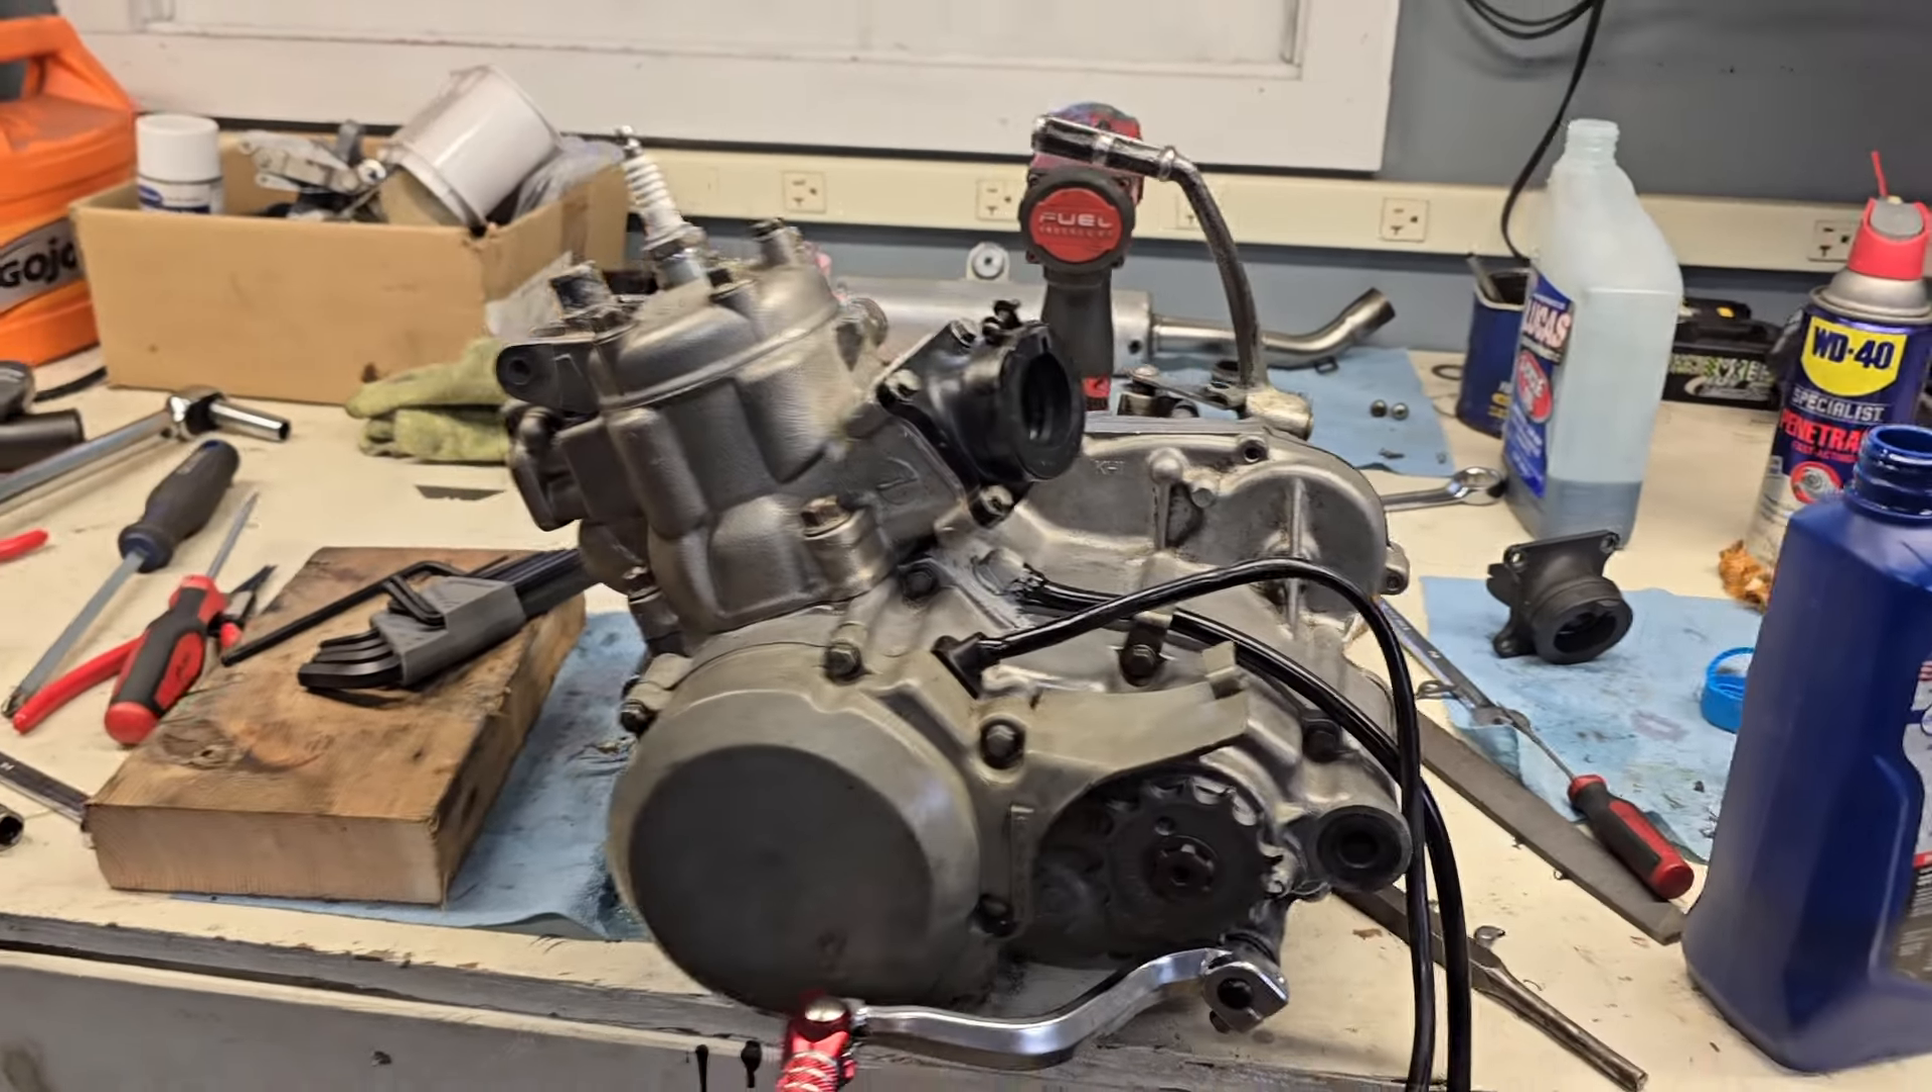That is one completely built two-stroke engine for the KX80.